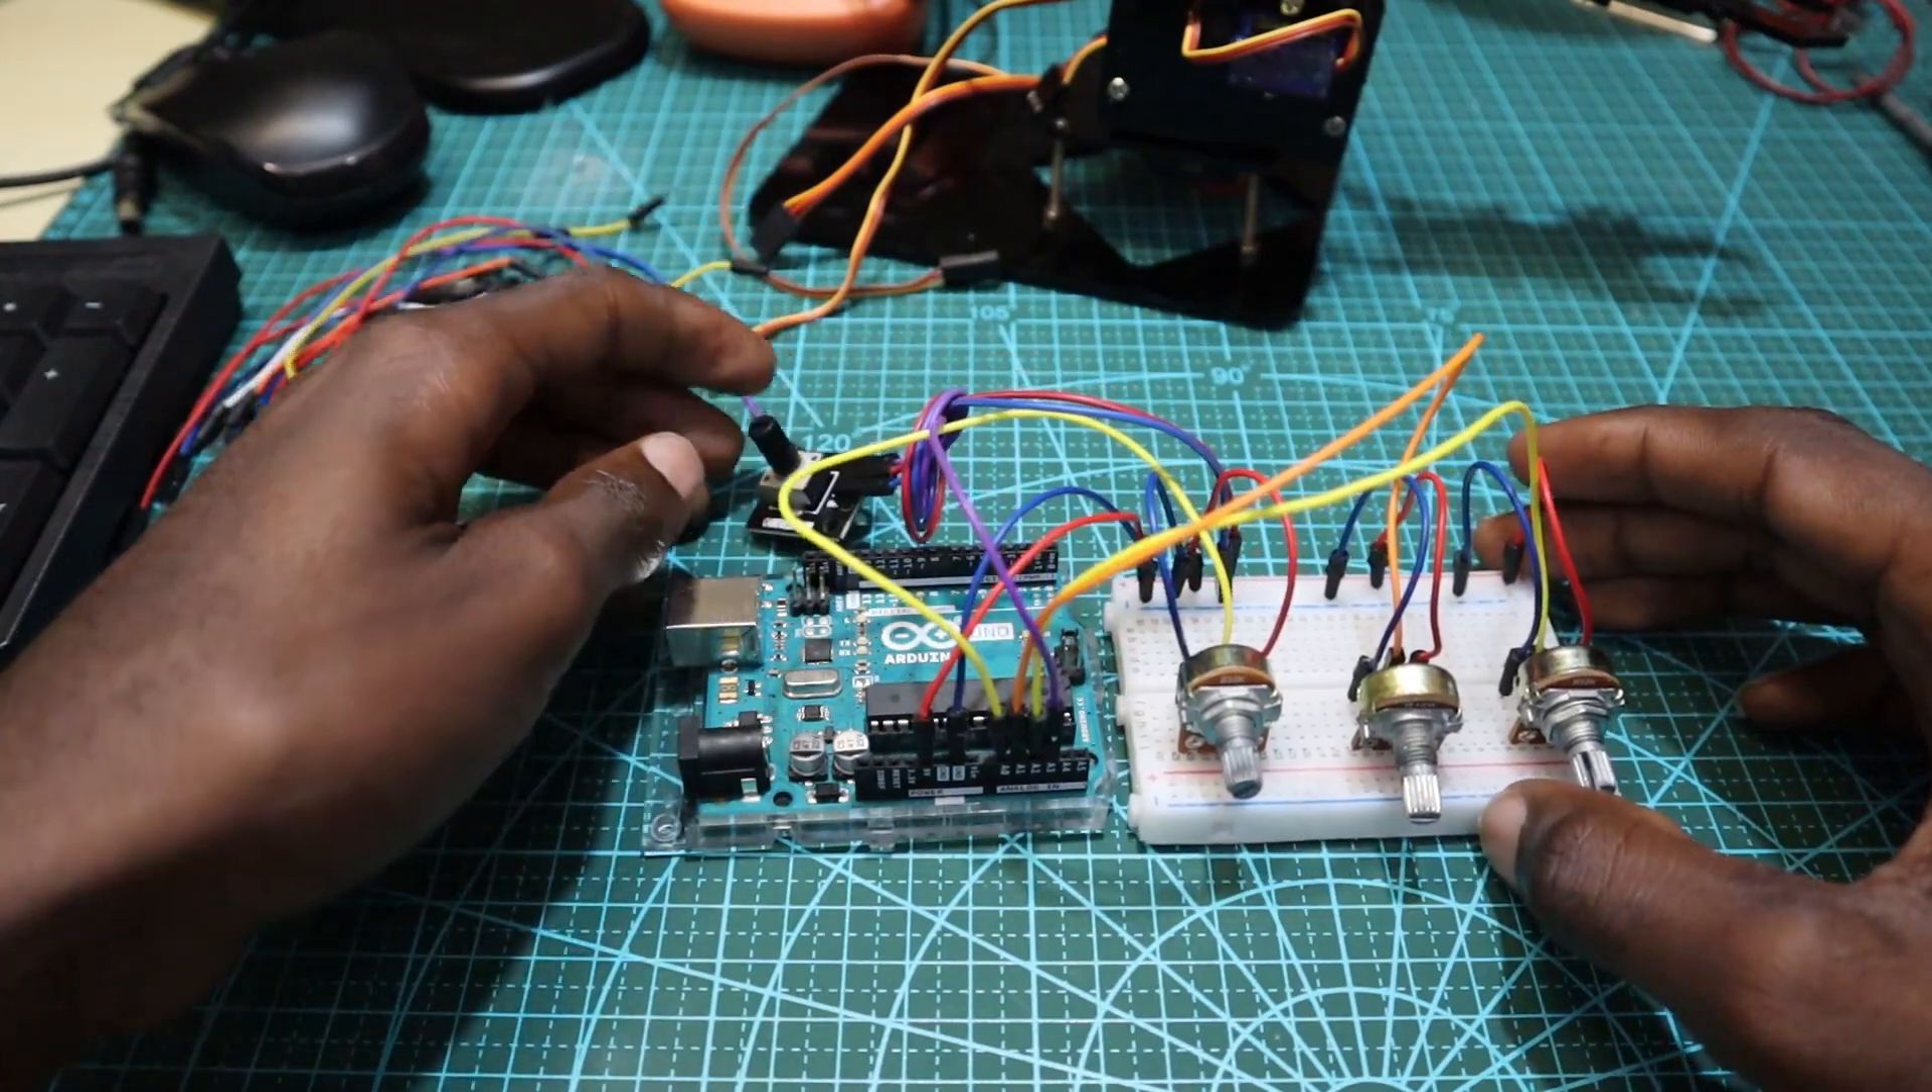Alright, all the potentiometers are connected into the Arduino.